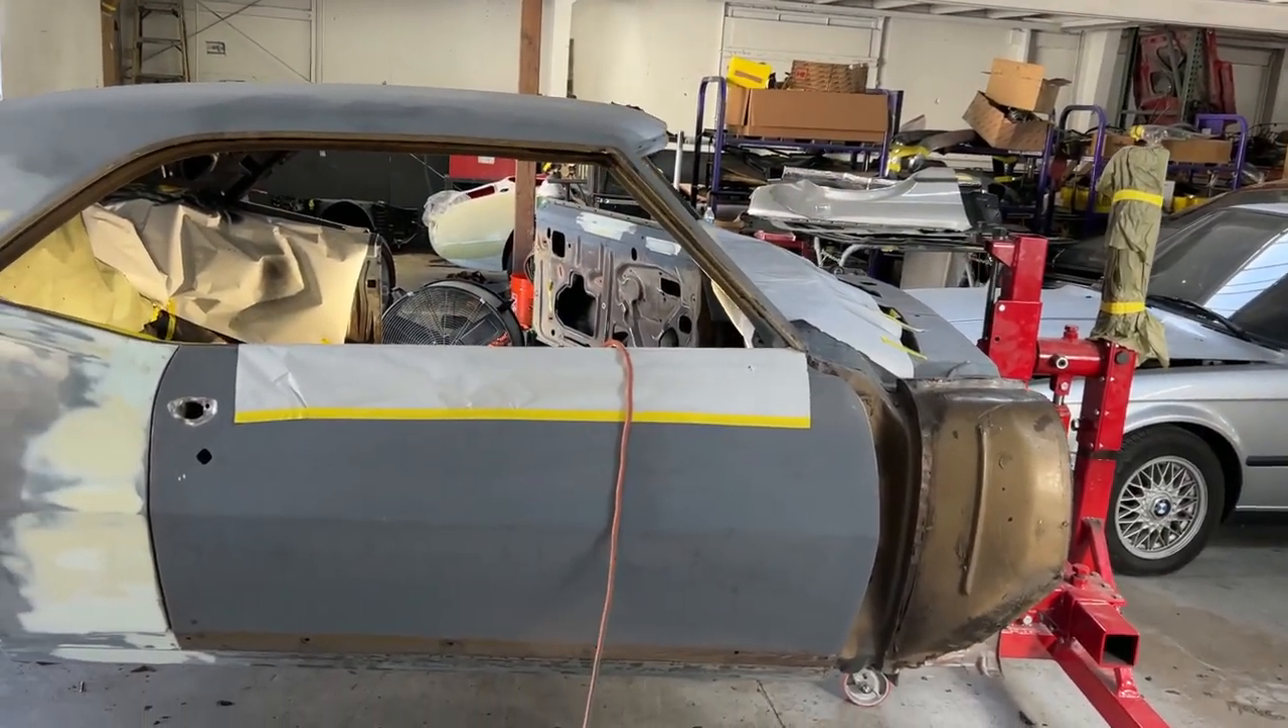But now we have completely disassembled the car, attached it to a rotisserie, as you can see here.